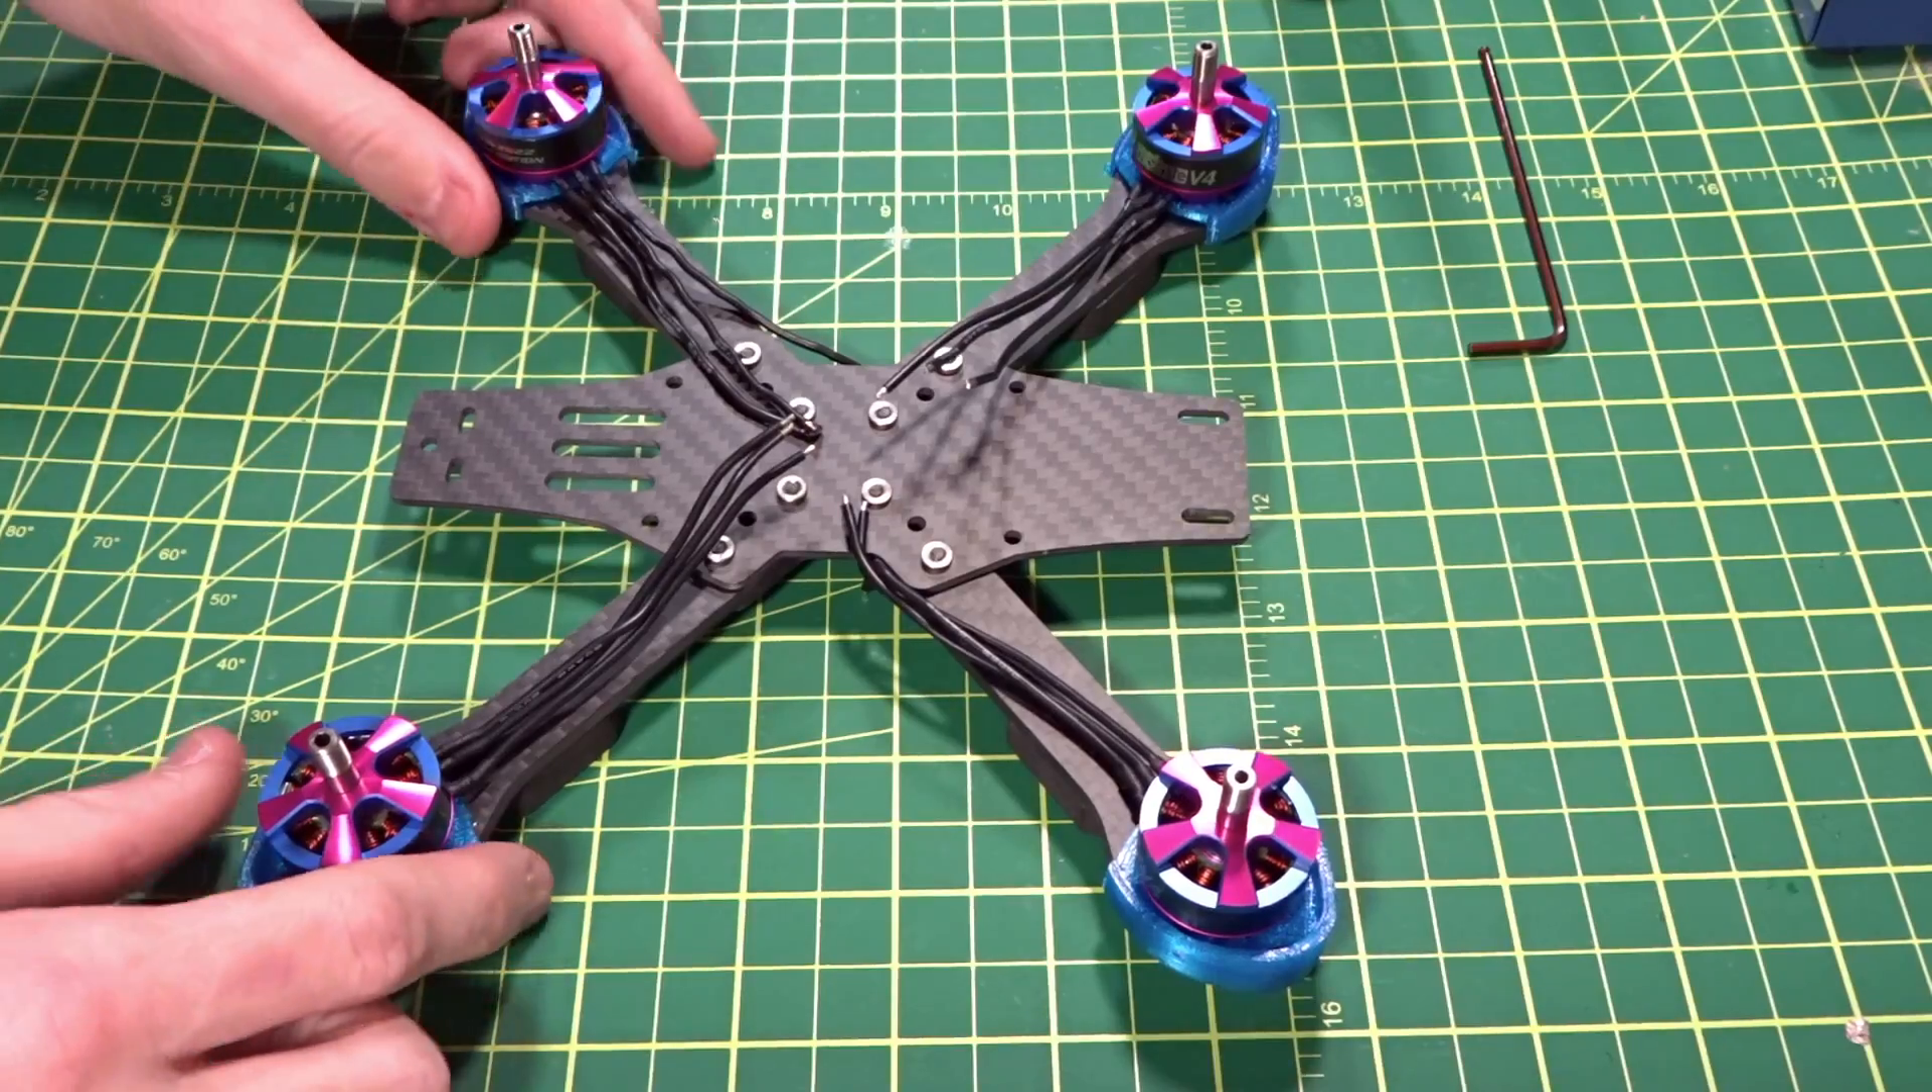All right so there we go with all four motors now mounted on these little things once again with the three screws and the loctite.